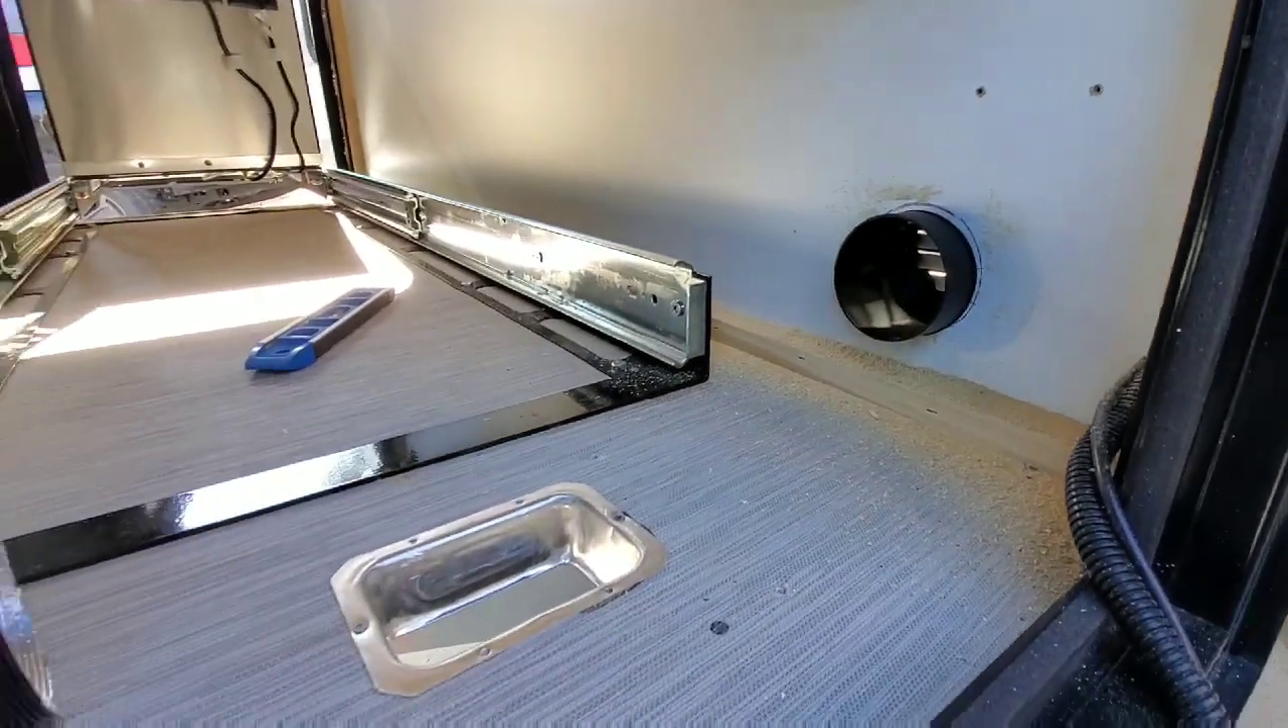There's the hole going into the trailer I put the vent that came with the system in there uh for now.